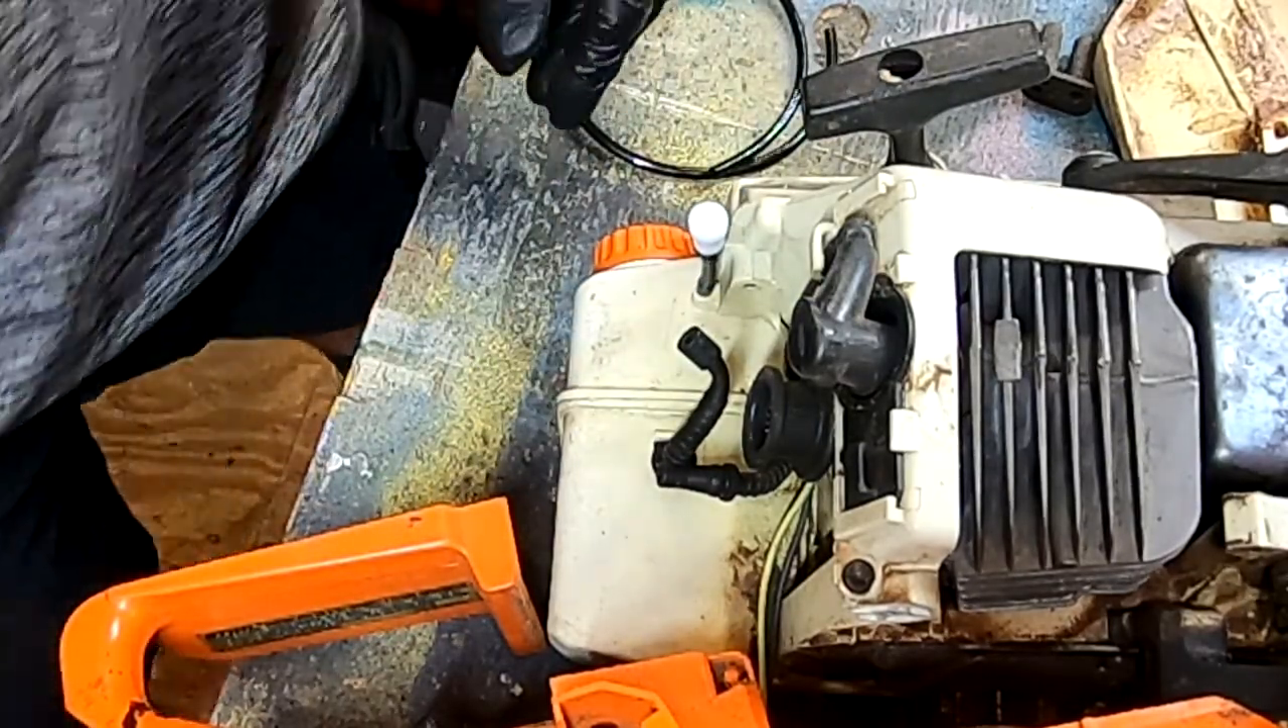So you have your little, little vent tube on.